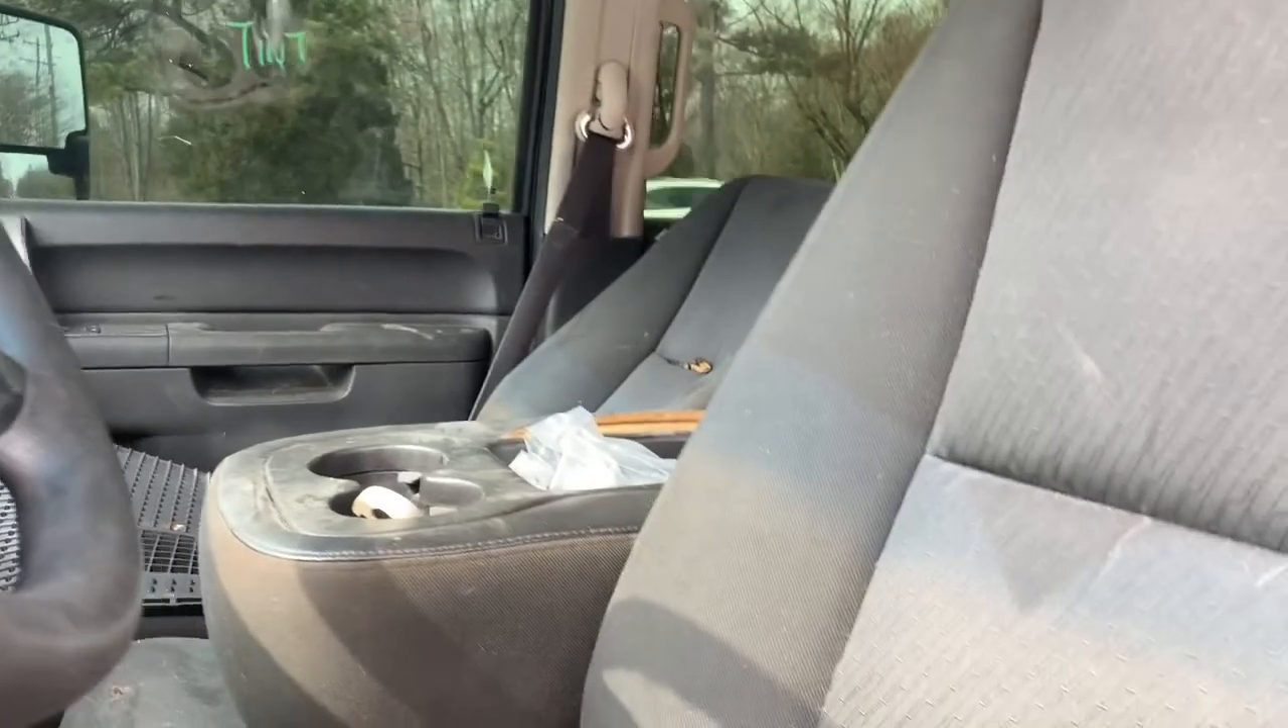I still need to remove the other seat belt.